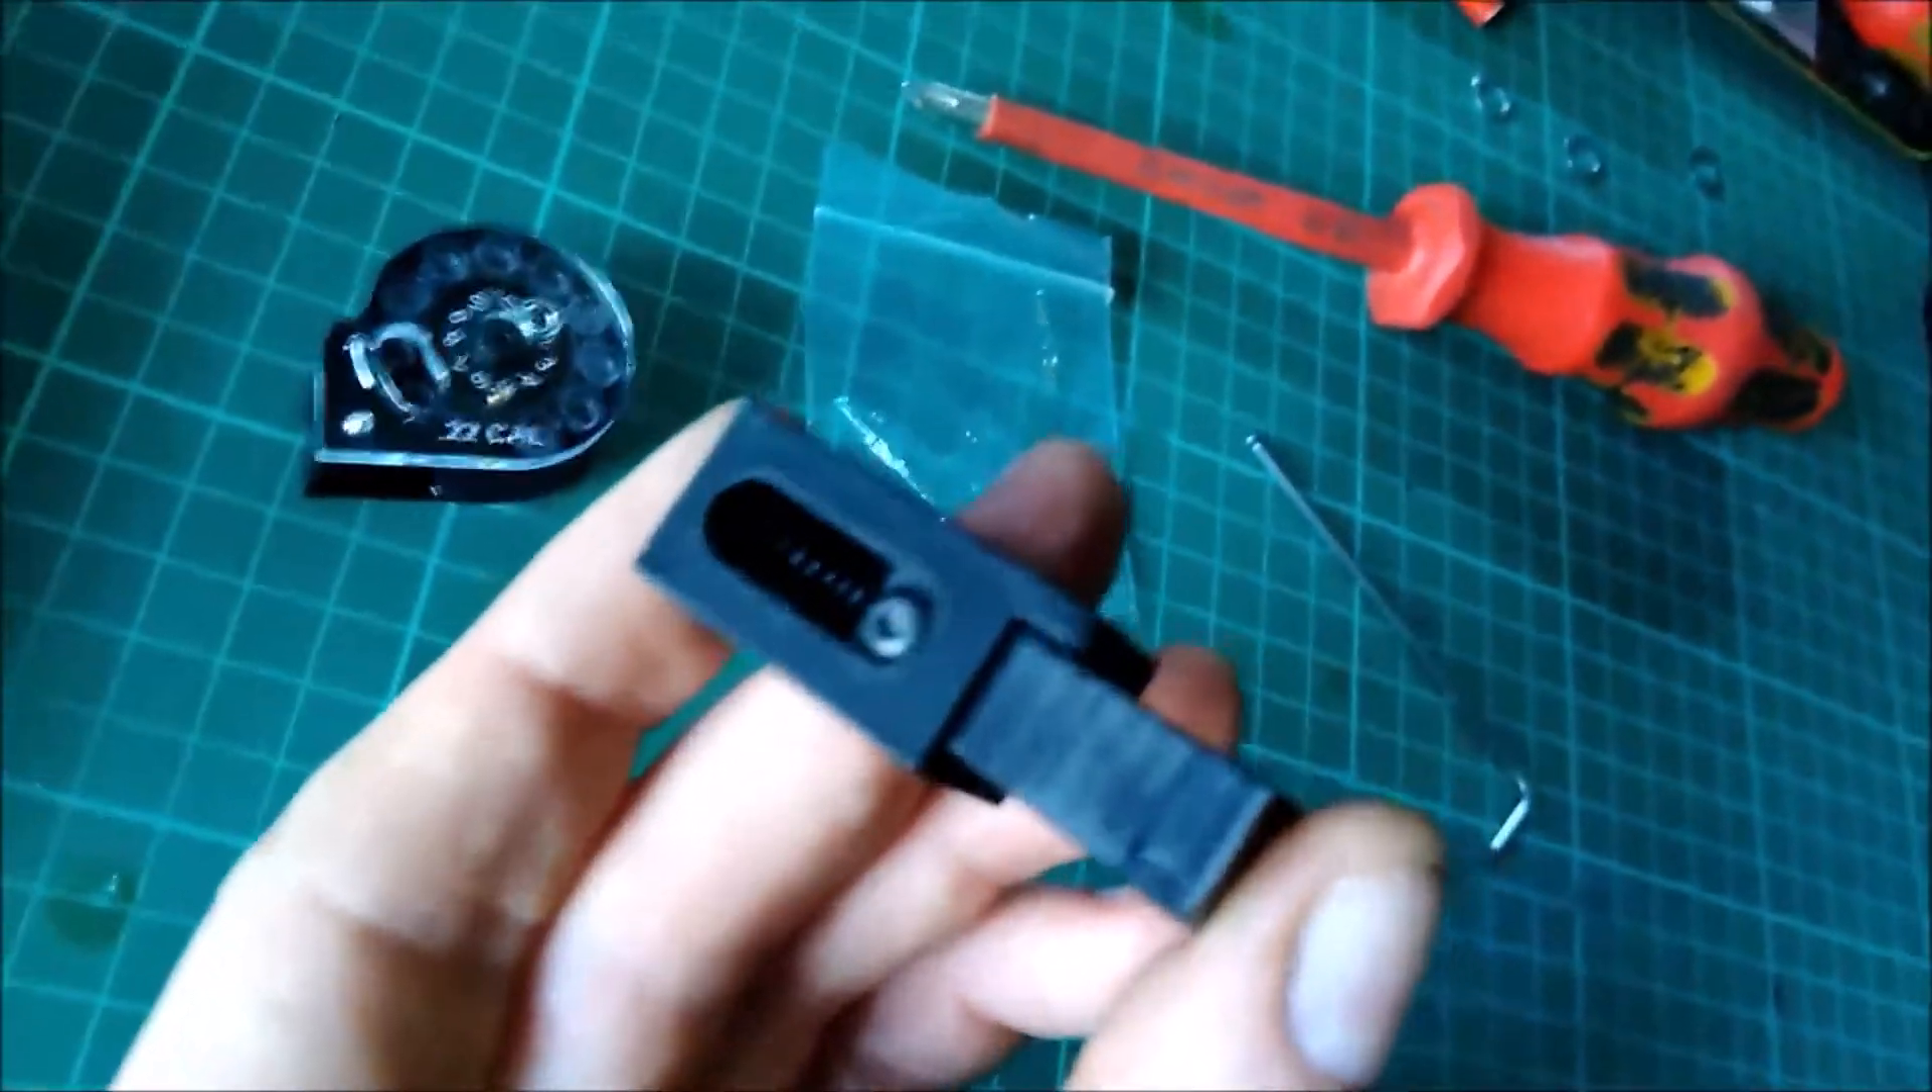Right as you can see I've got the screw fit in there.